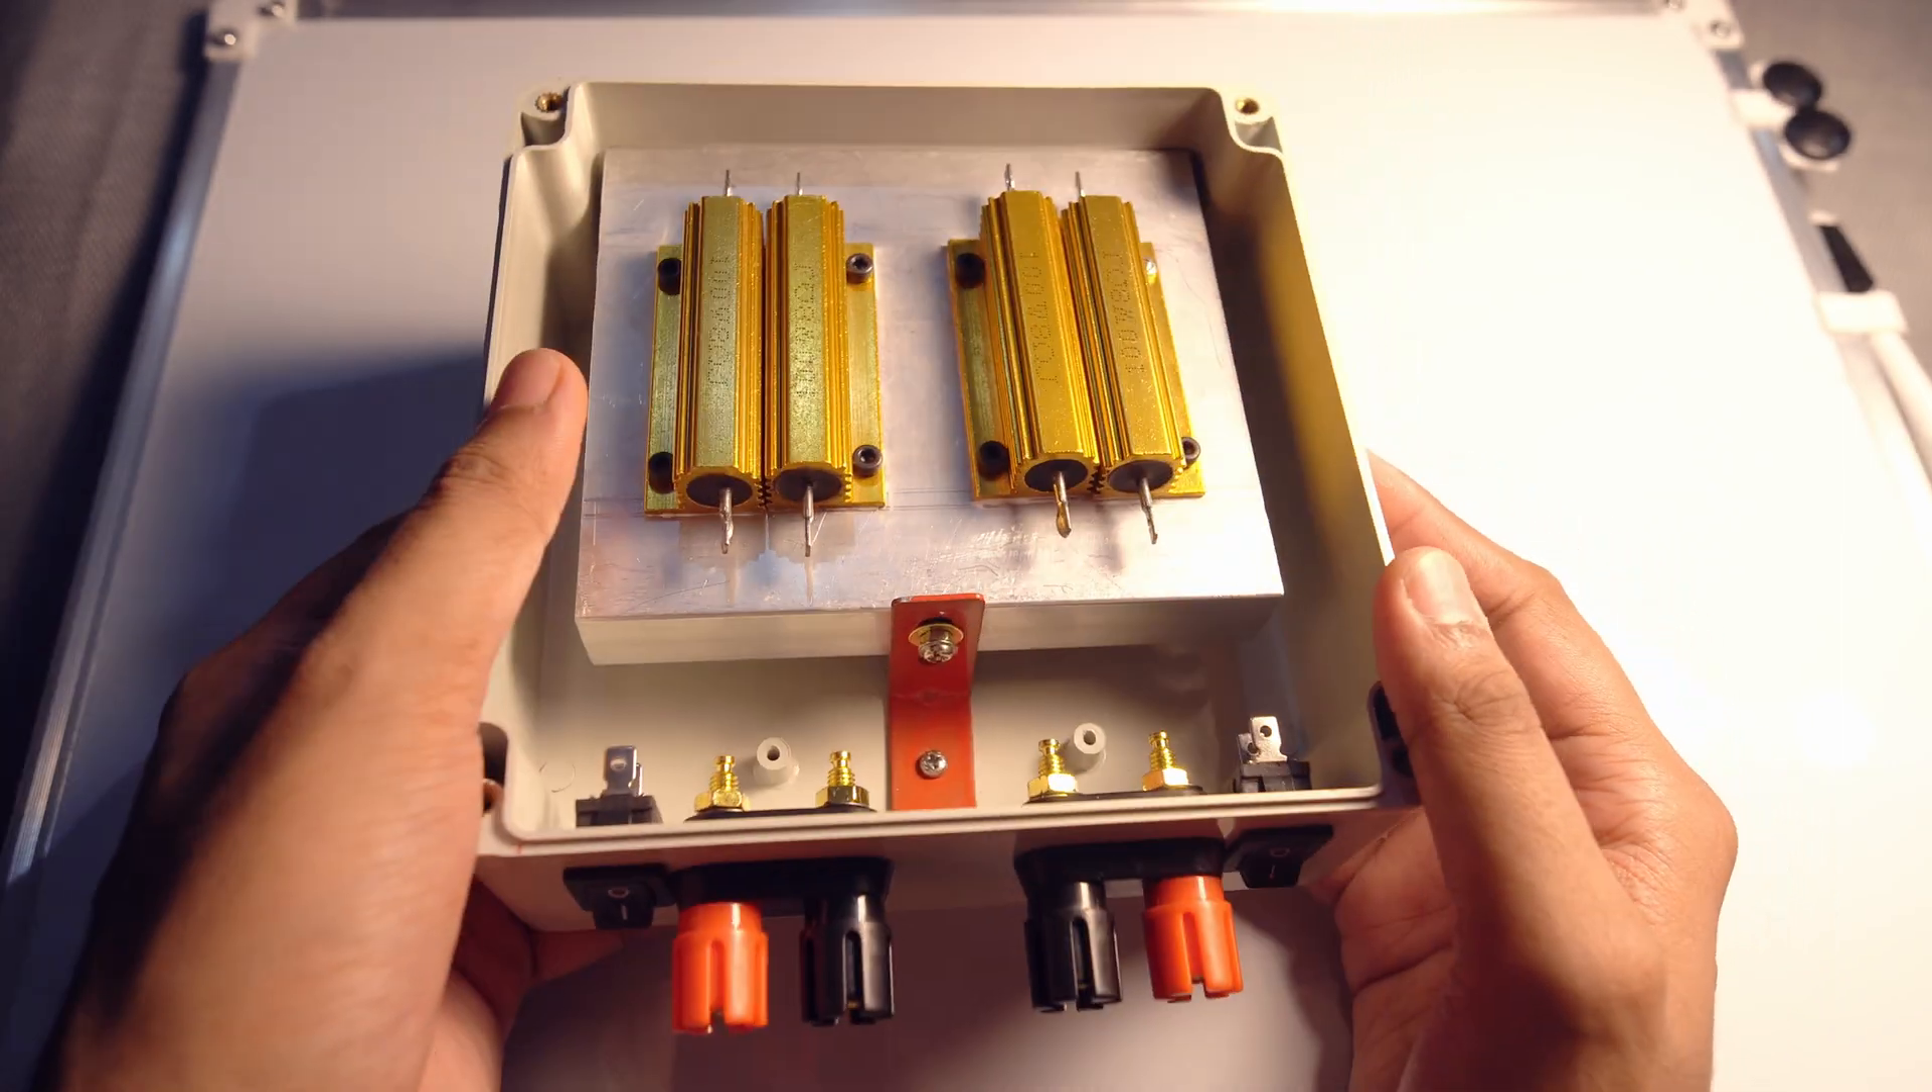Now, since all the fittings are done, we are remaining with only the connections.